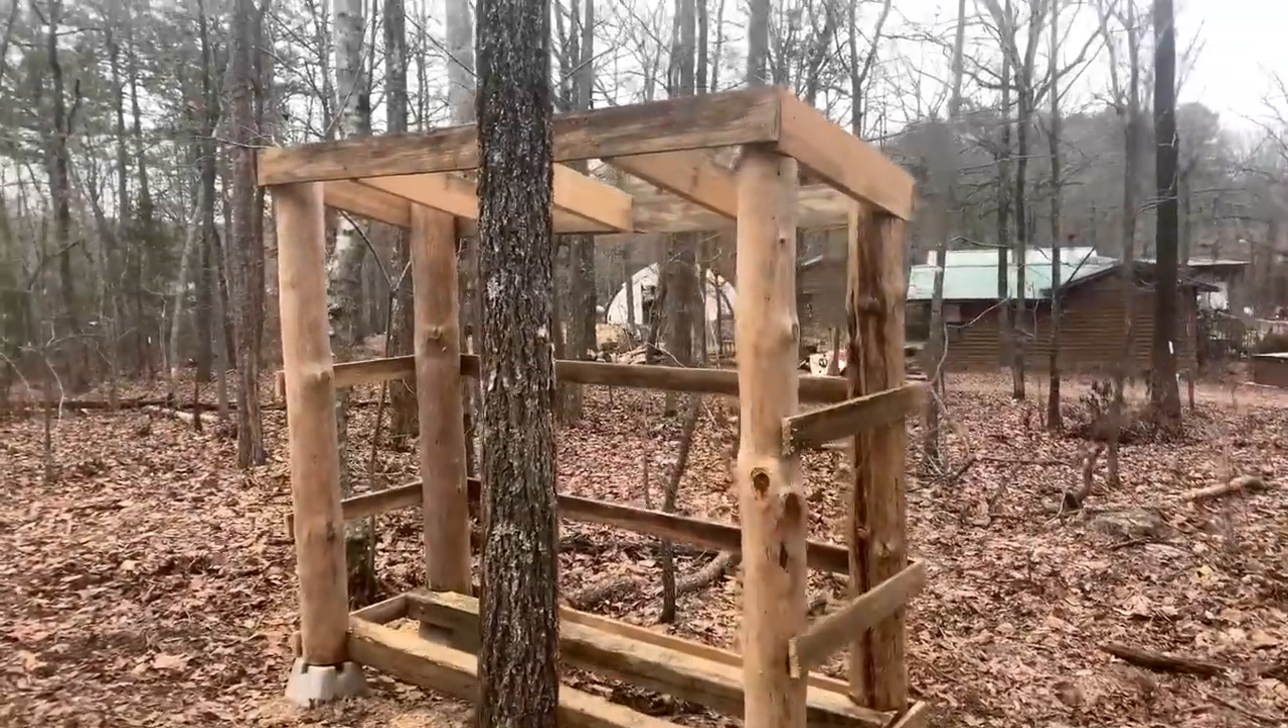Well I got the woodshed pretty much done except for the siding and the roof.